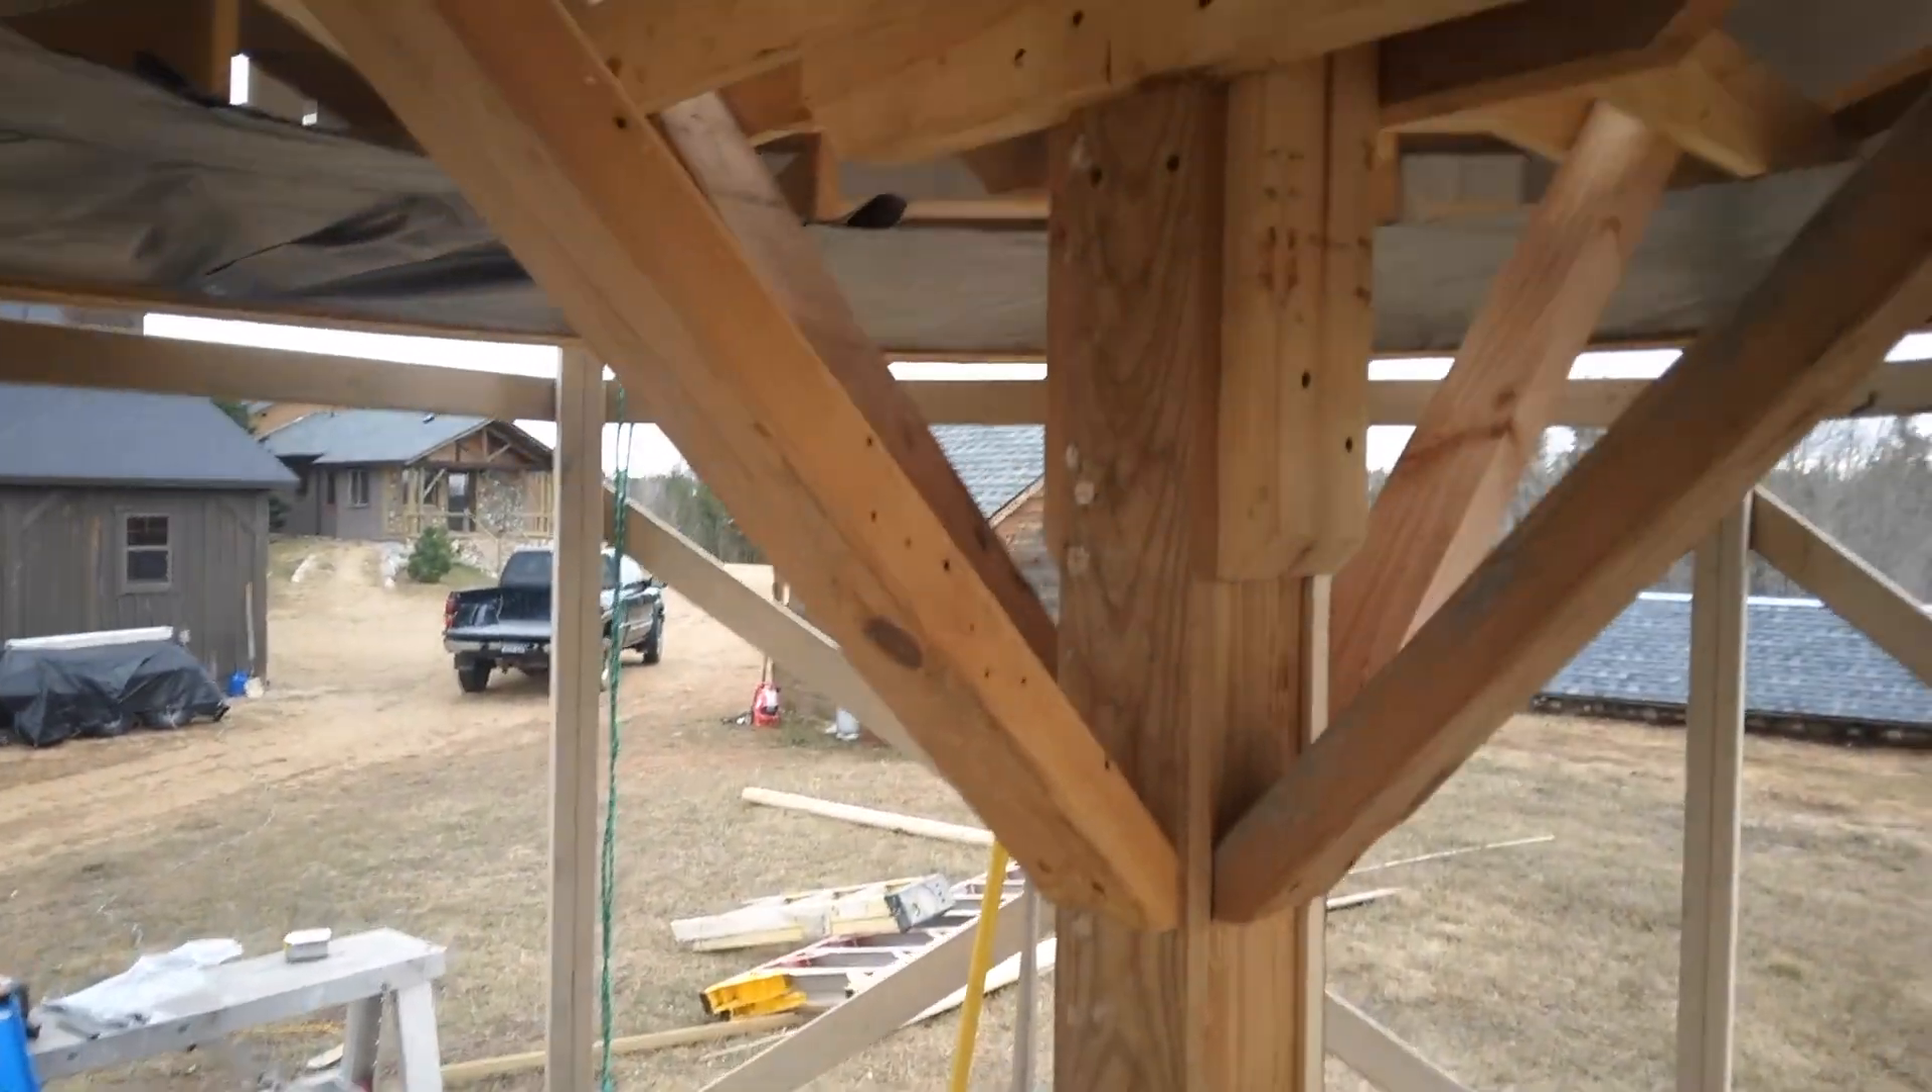I beefed up the center shaft and got some angle braces on here. A little more steady.